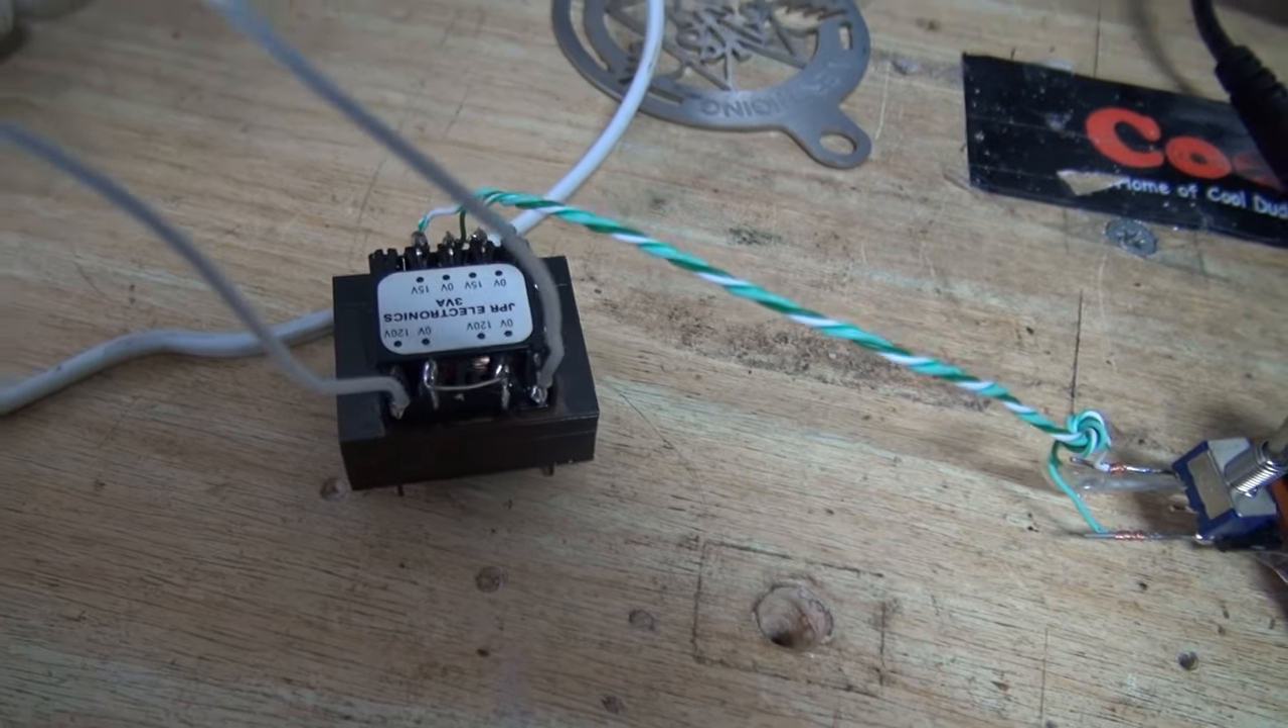I've got the transformer all out of that circuit board and hooked up and ready to go.